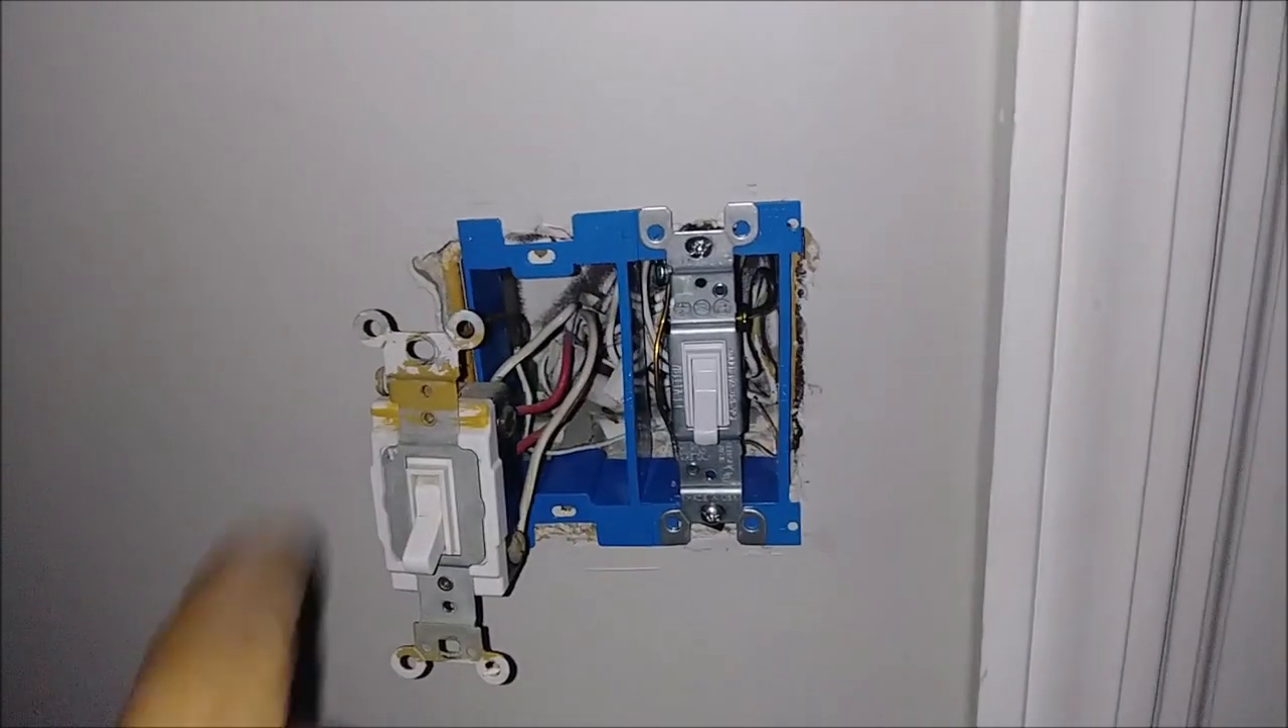And the only thing left now is just to attach this switch, a four-way switch to the box and then we can connect everything and I'll show you how it works.